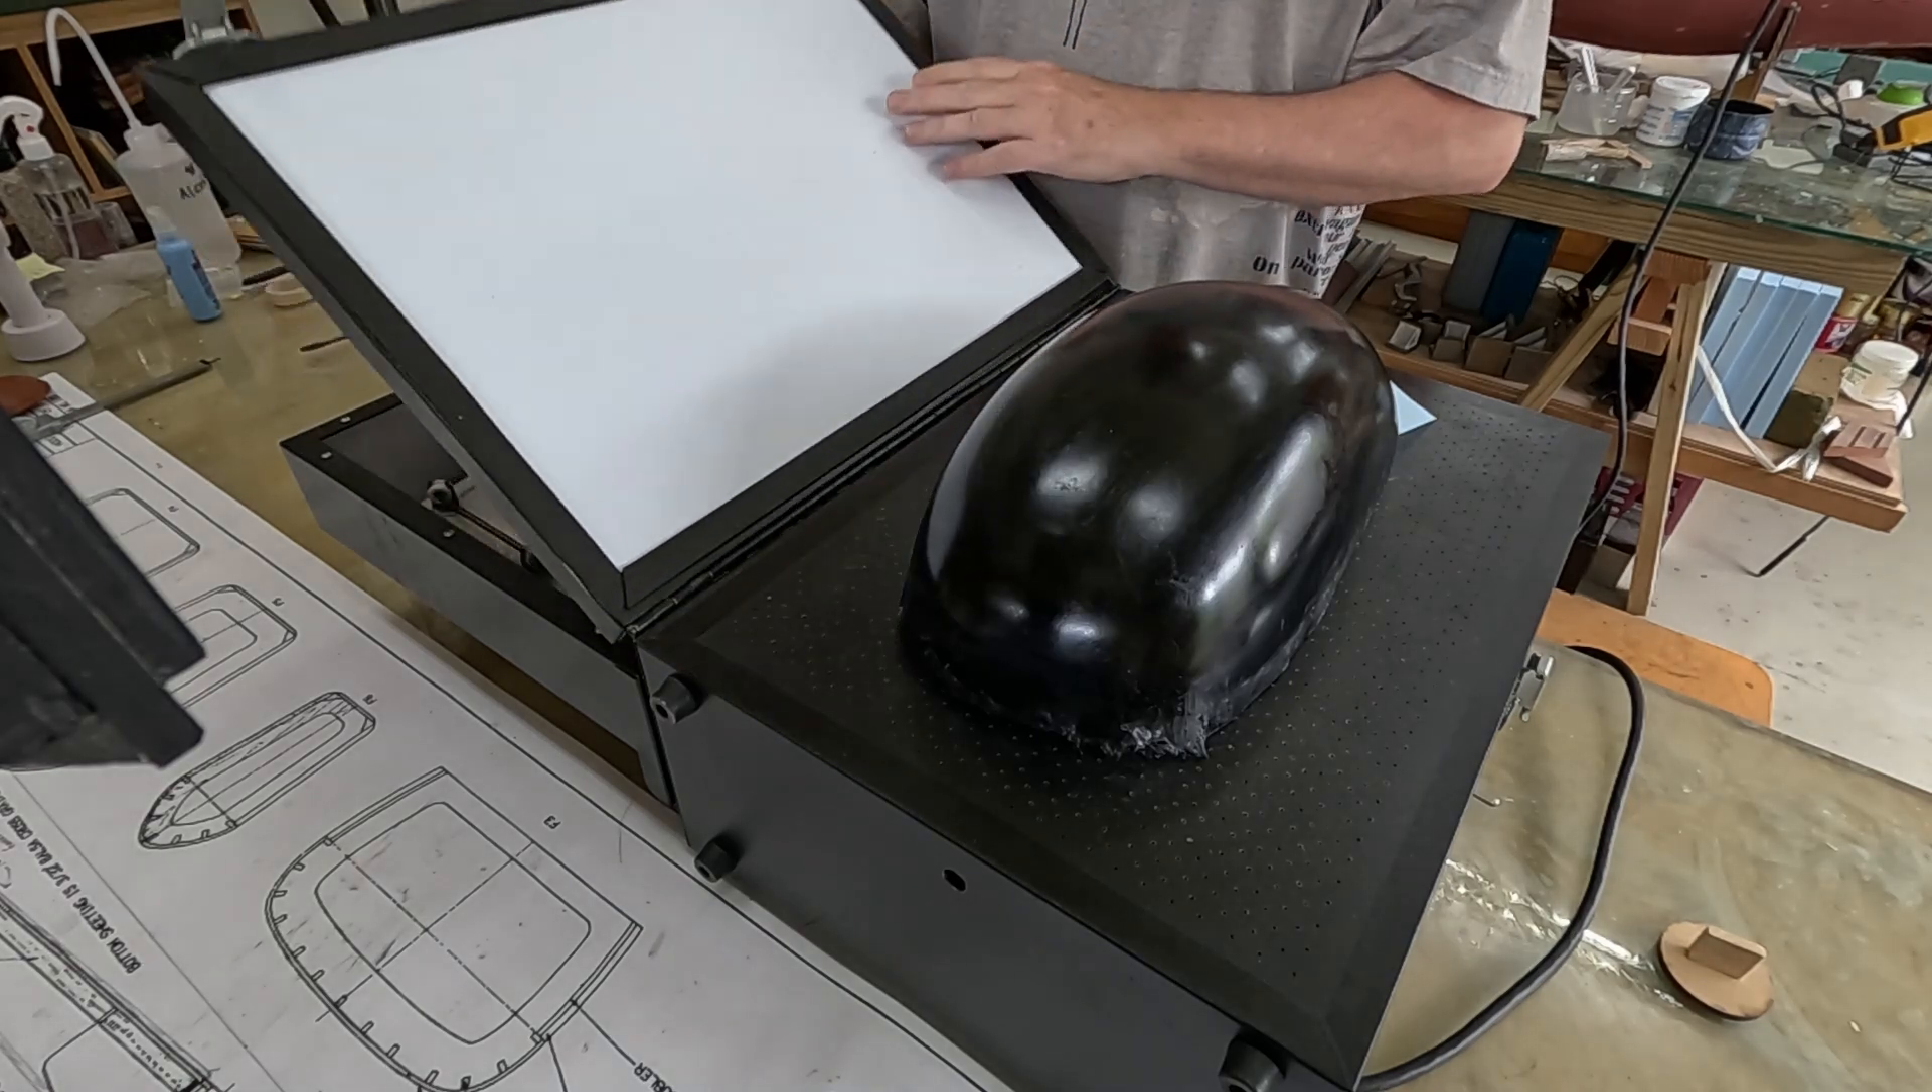I have the white plastic clamped in the frame.